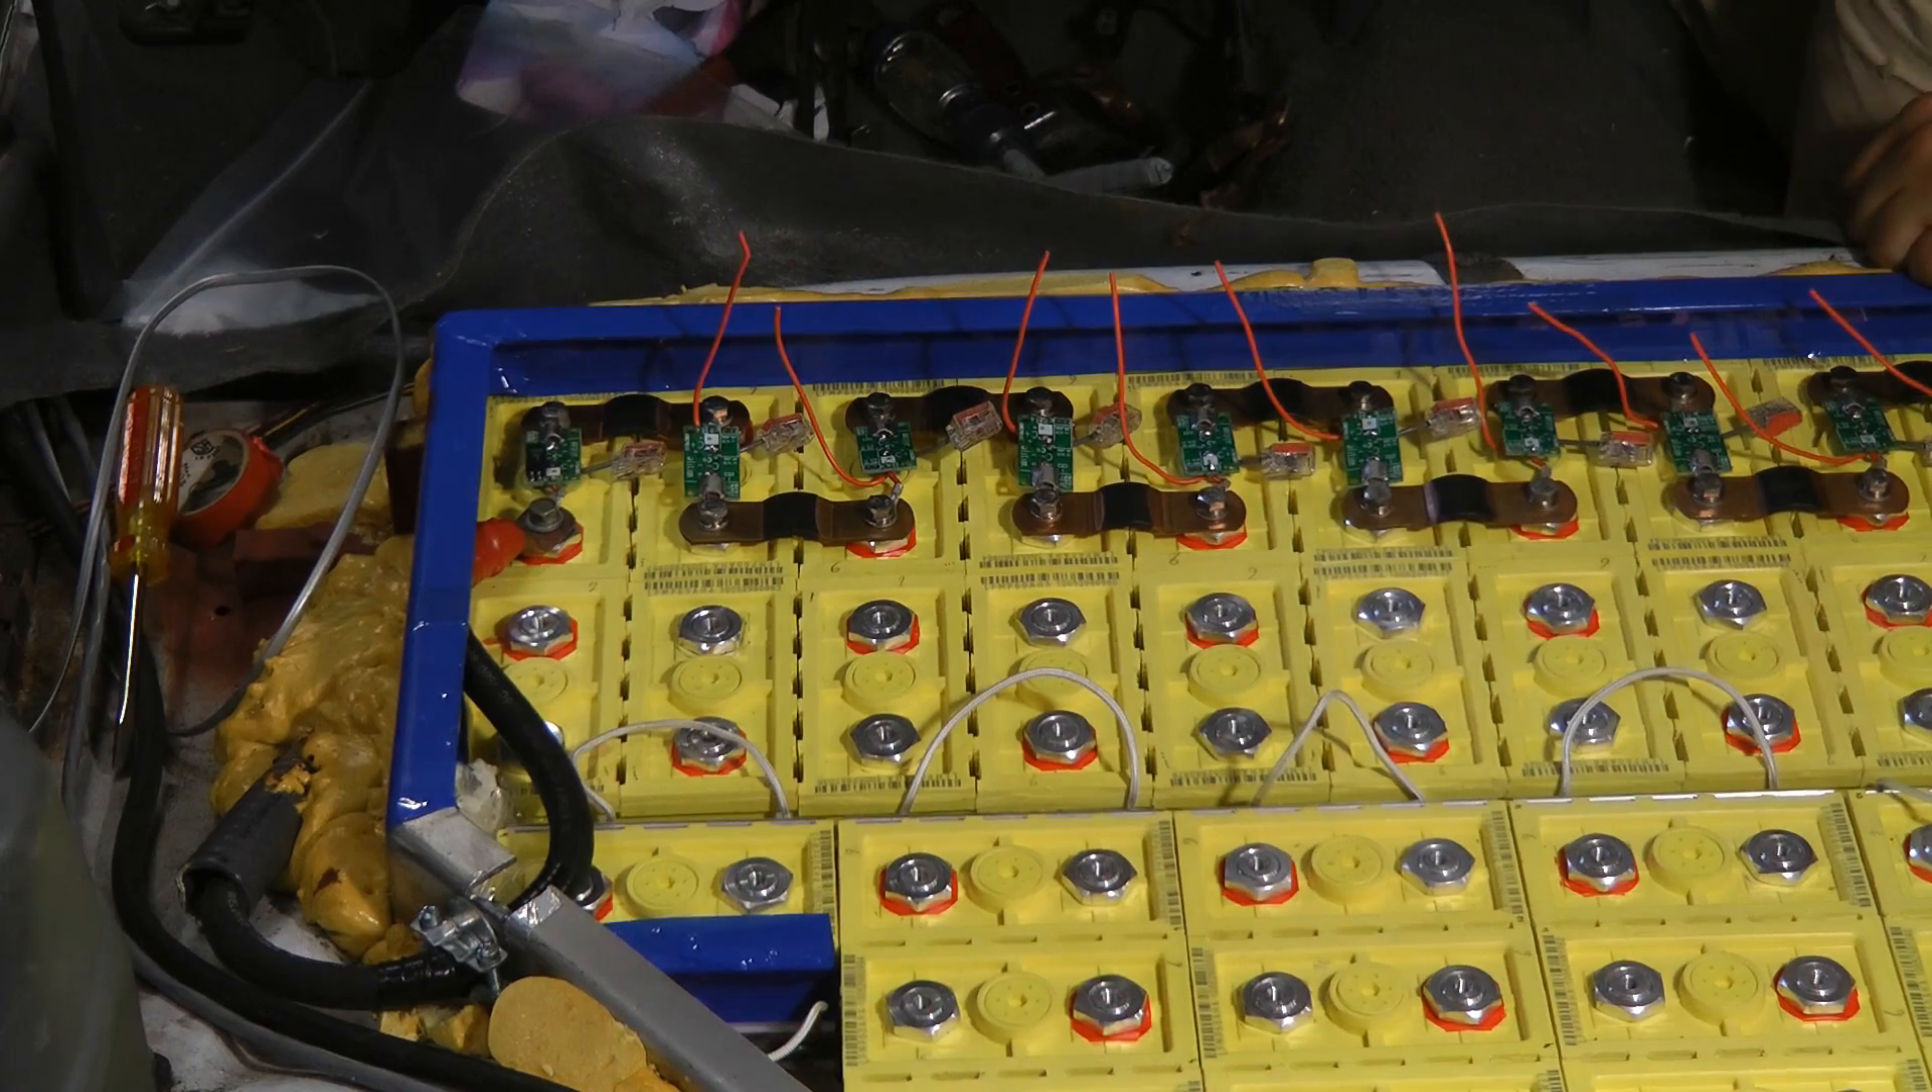Now that all the boards for this bank are installed, we just have to connect up the communications wires.